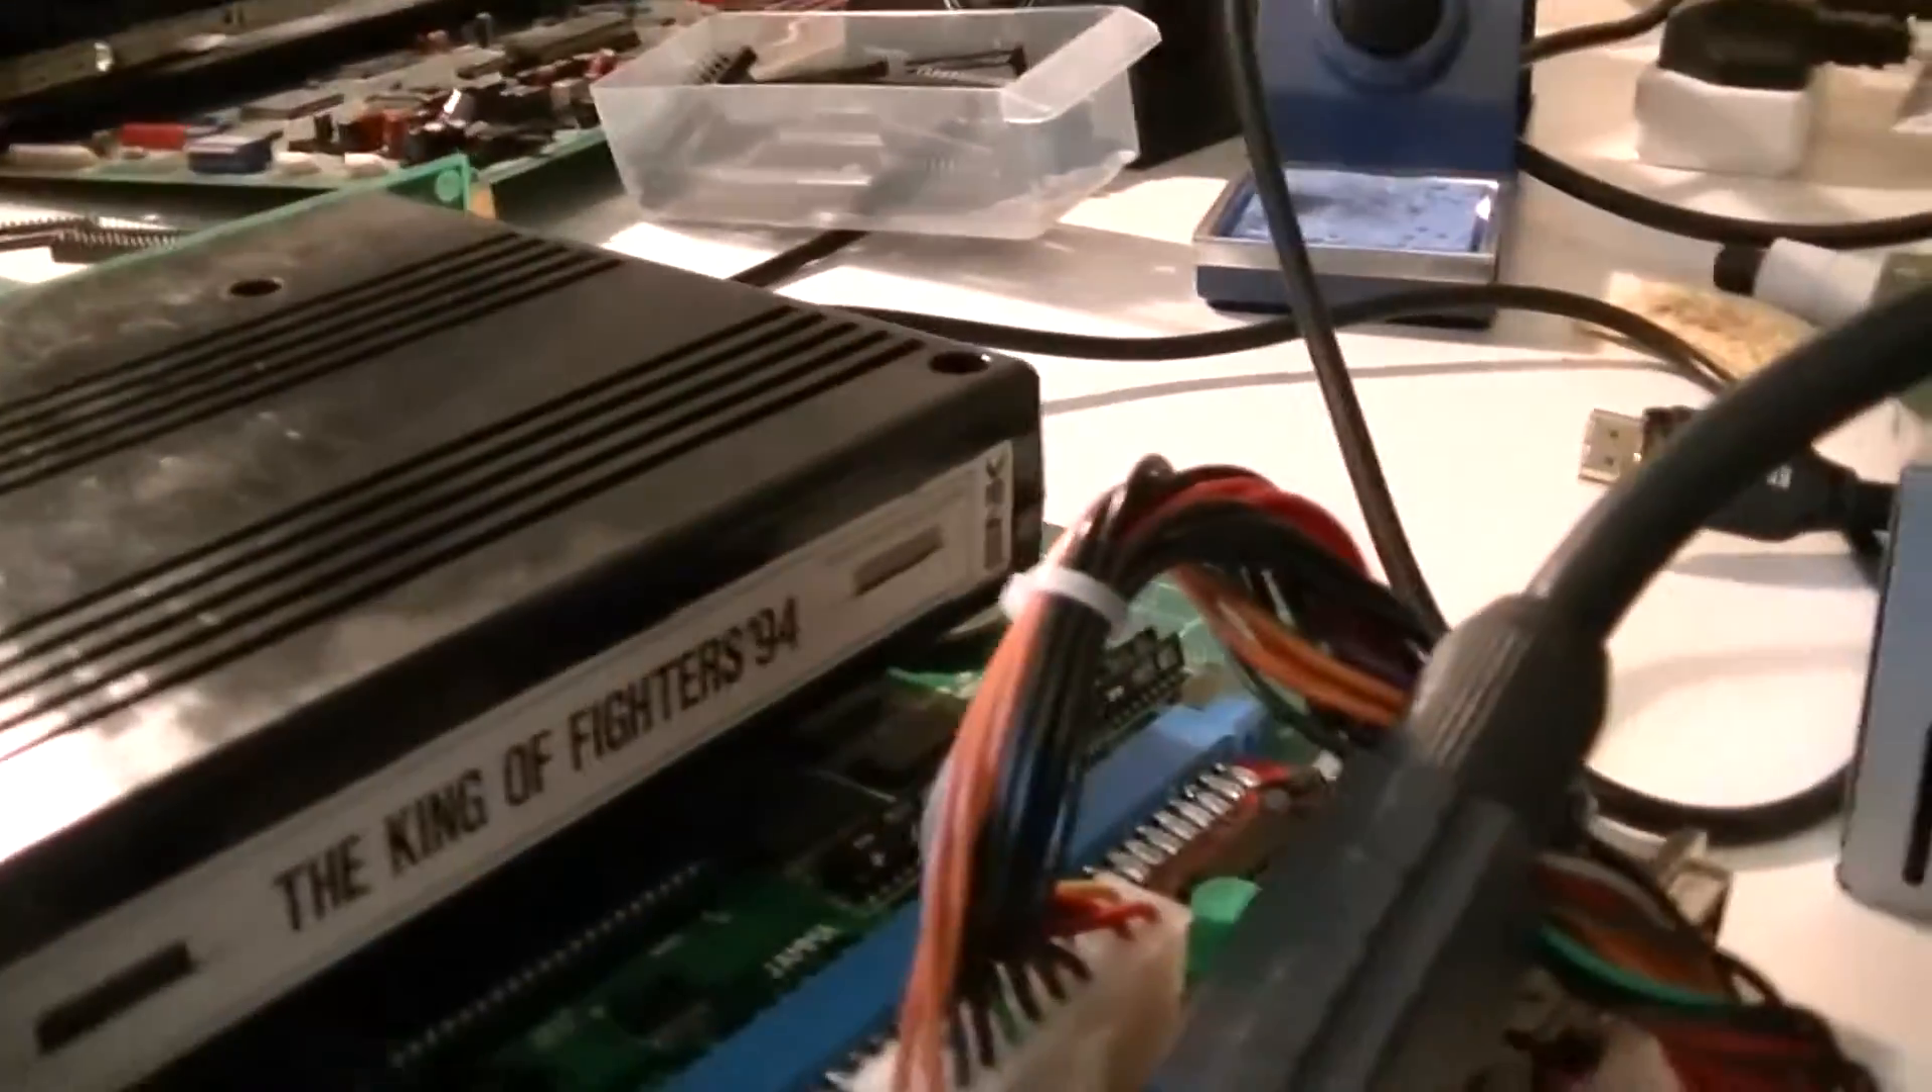So as you can see I've just popped a cartridge in there King of Fighters 94. Let's turn this bad boy on and see.